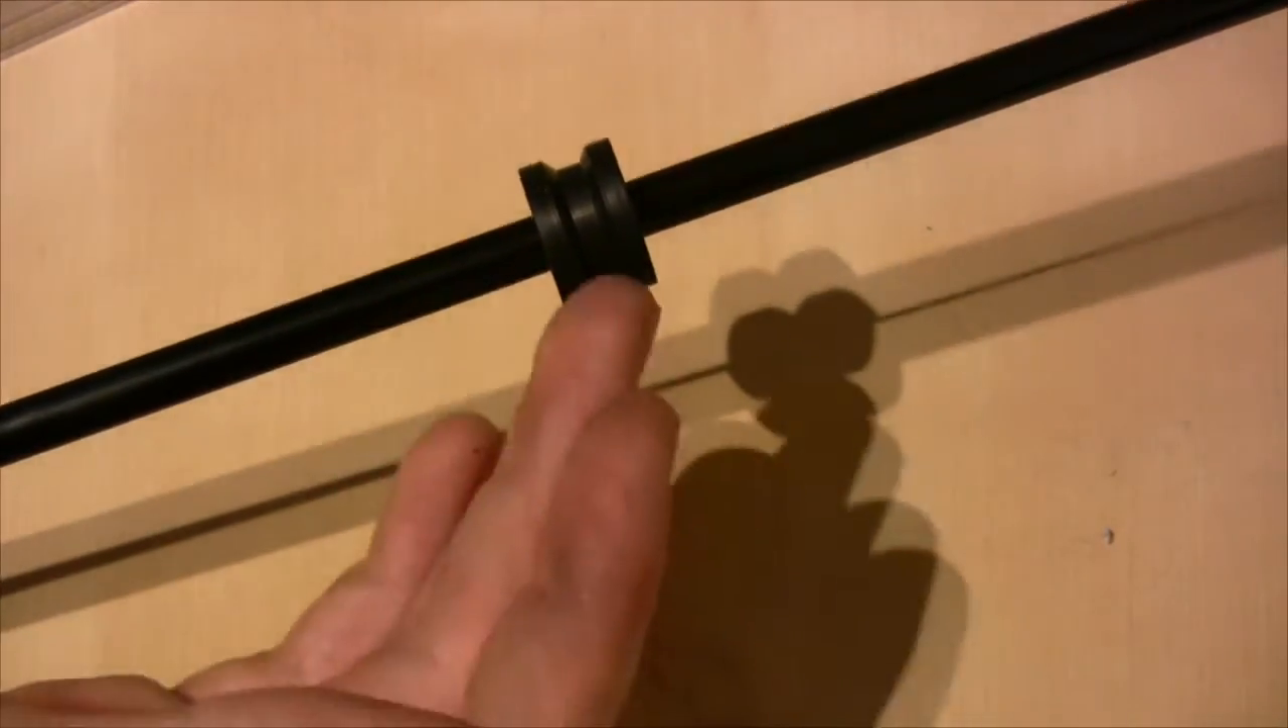That's the bearing in its rubber on the torque tube.